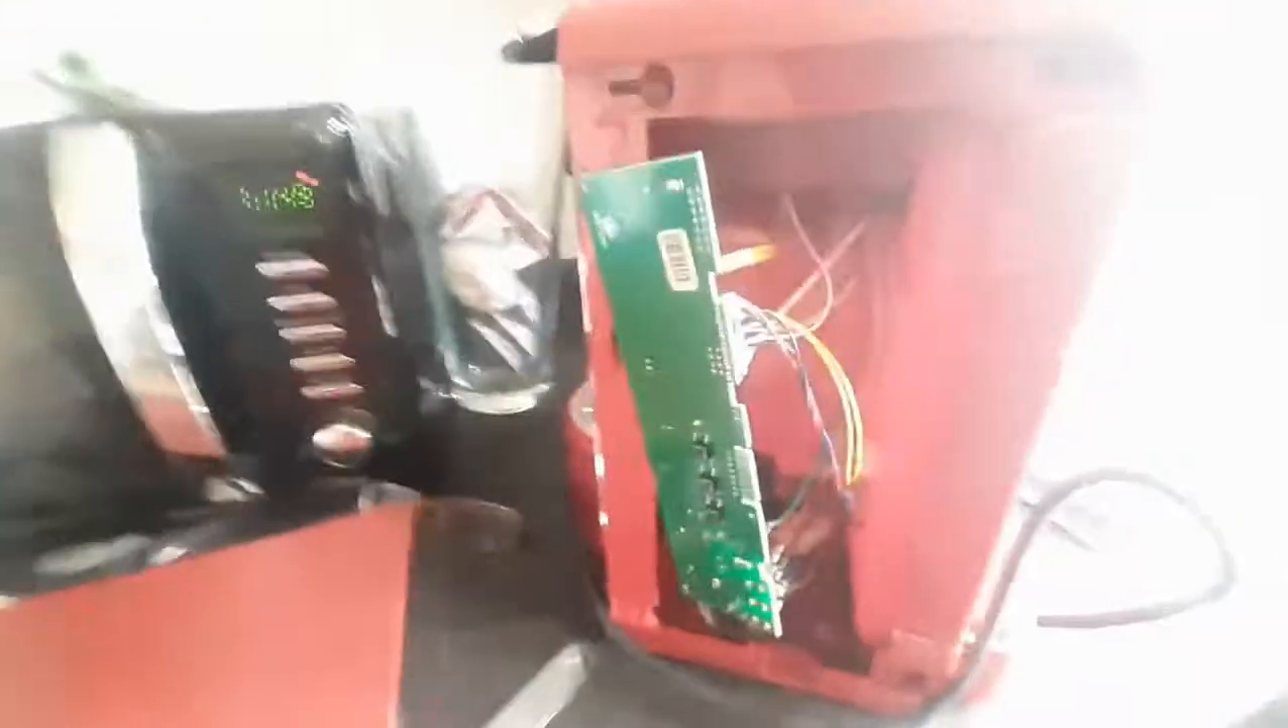I forgot to put the, um, circuit board back in.